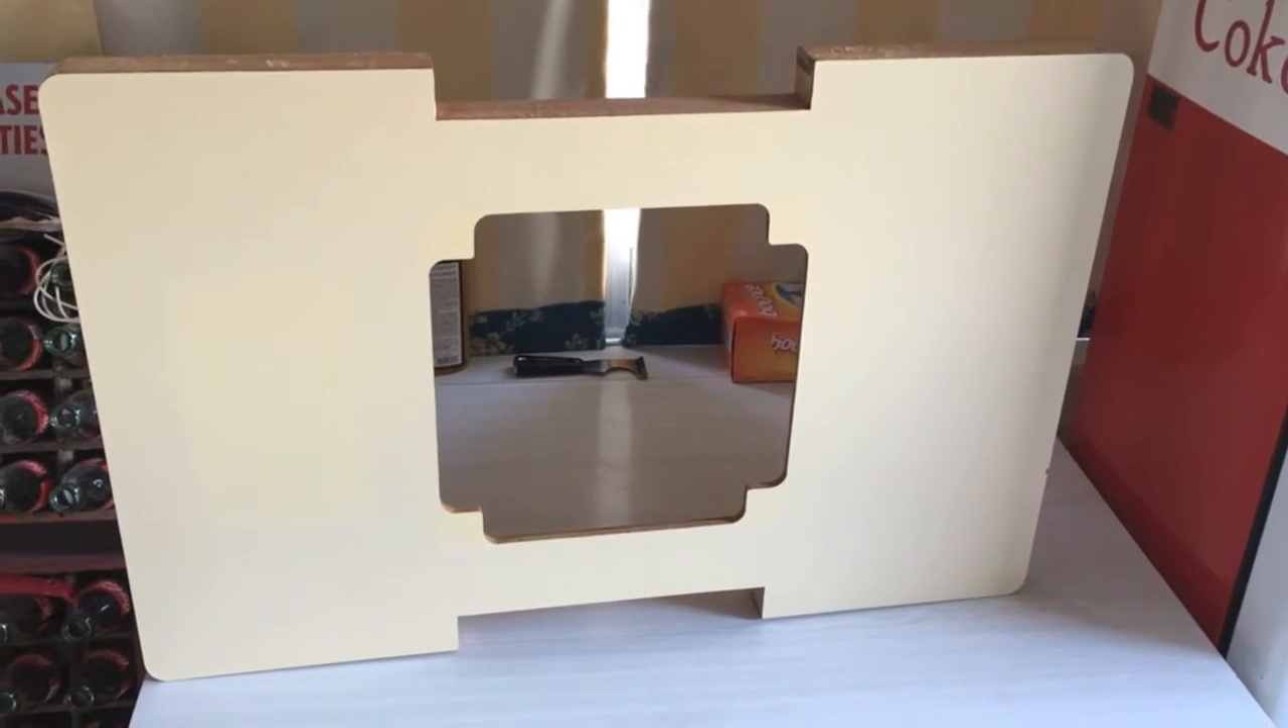So here's the table after all the decals and the veneer siding has been removed.